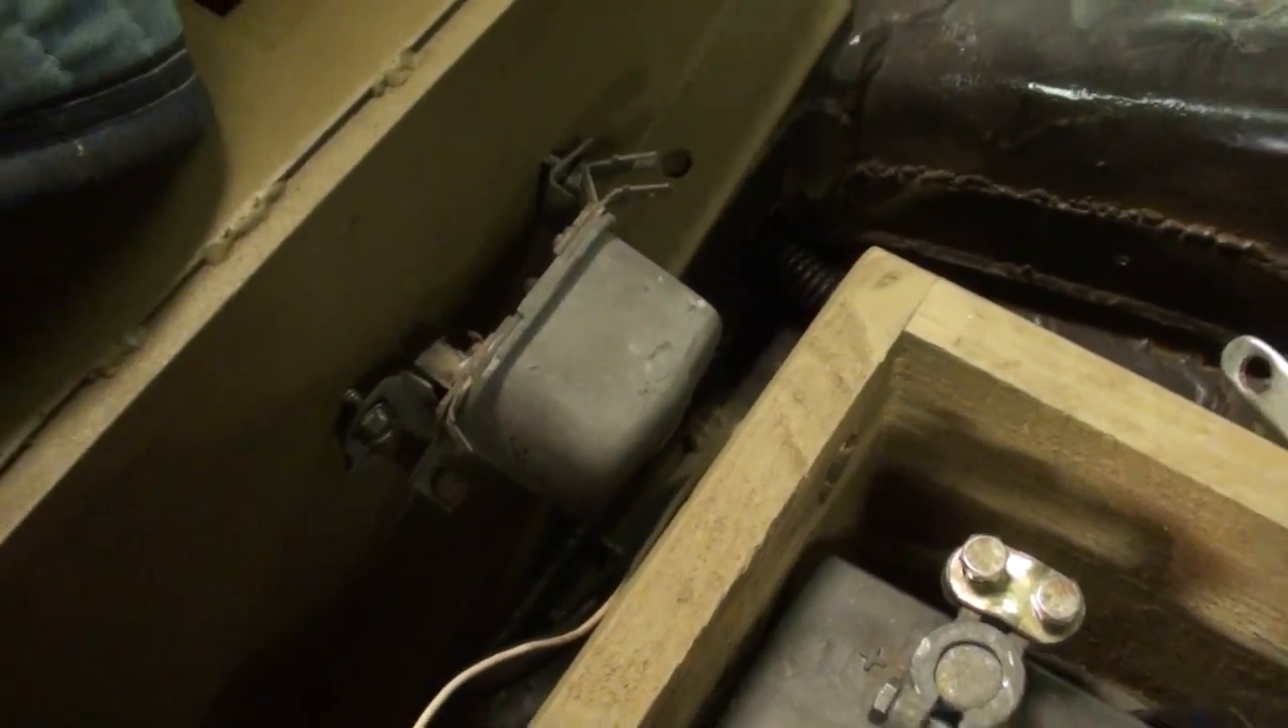Right now I've got the voltage regulator mounted on the rear firewall on the inside.